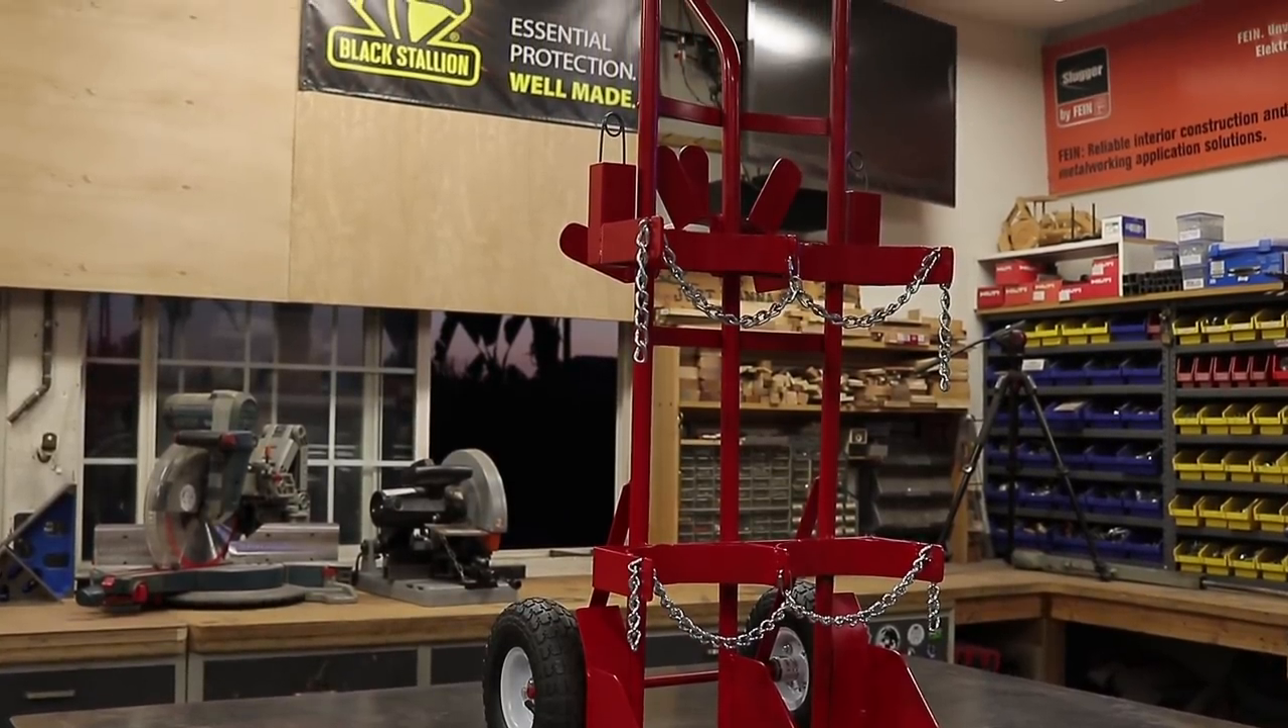And there's the finished product after I got some Harbor Freight tires and wheels for it. I got the chain on it. Got a nice coat of paint.